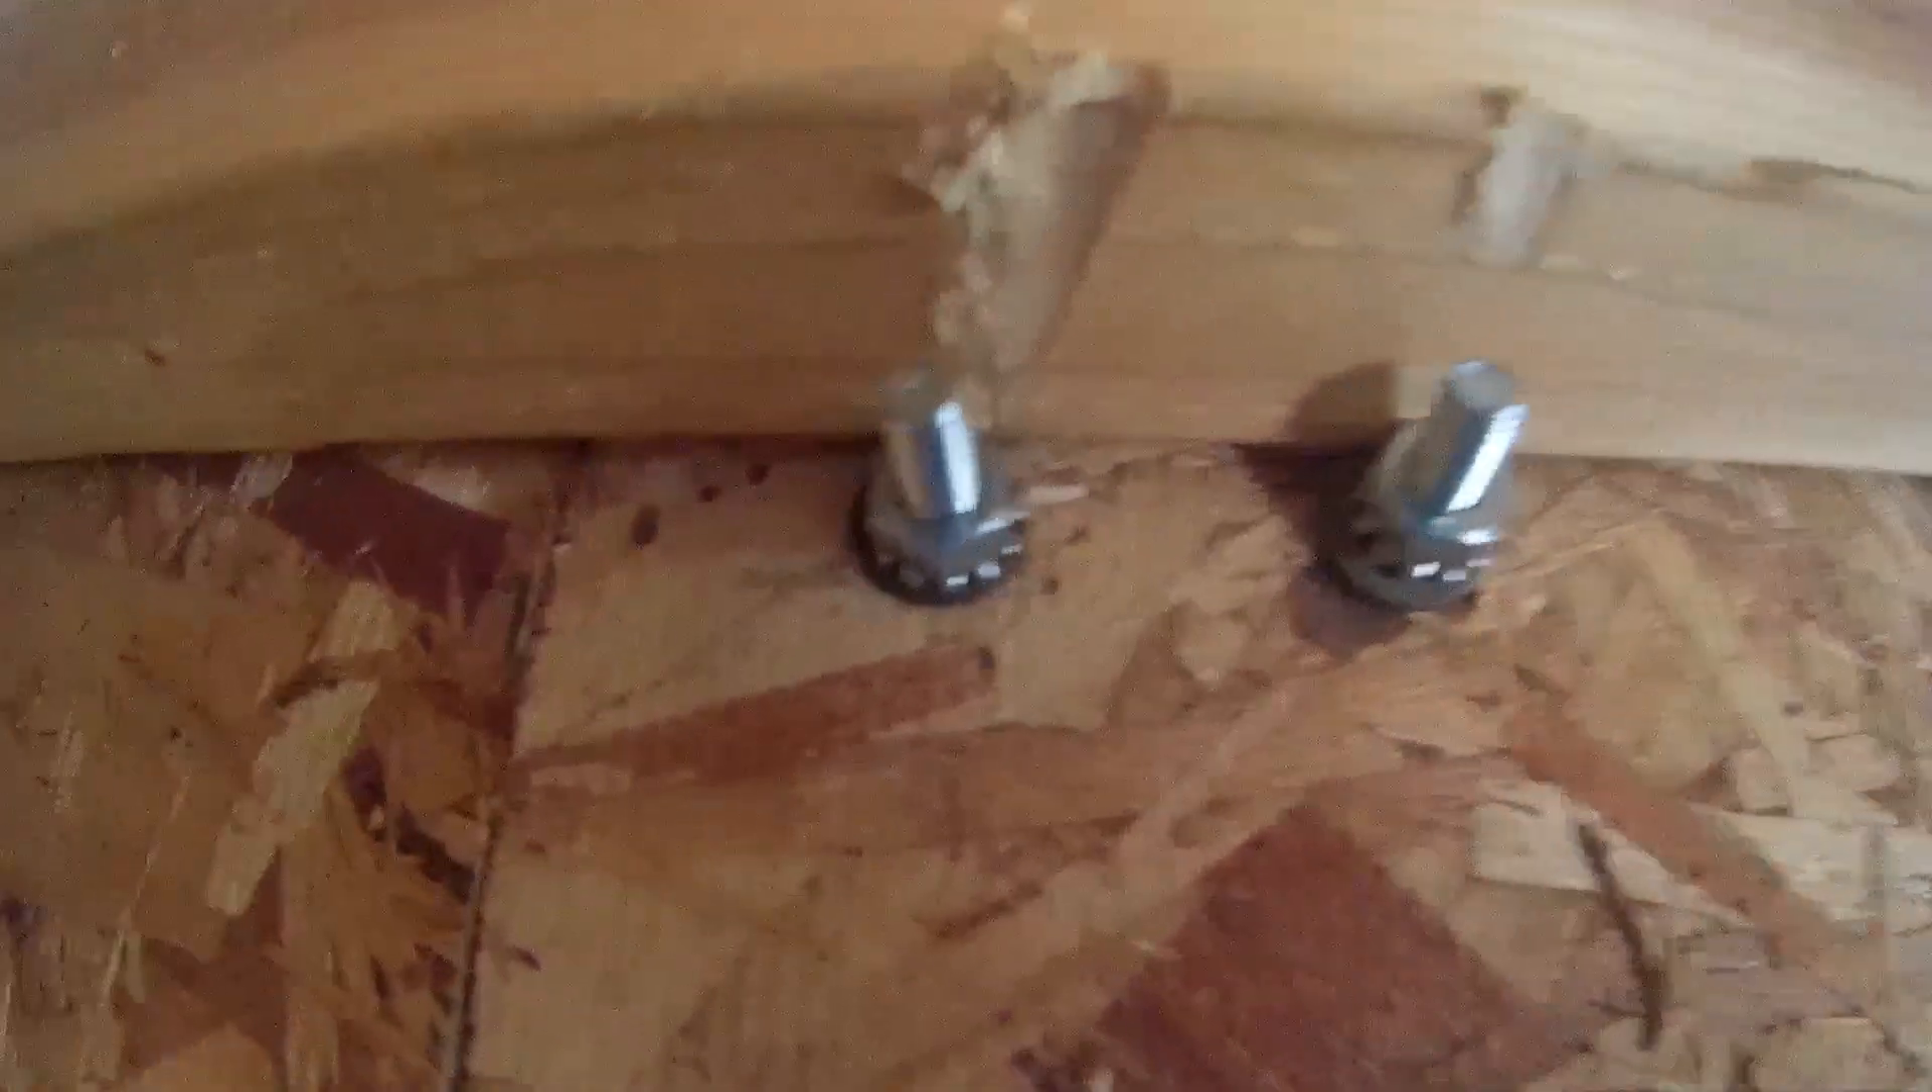Alright I have the first bolts and the nuts on them.